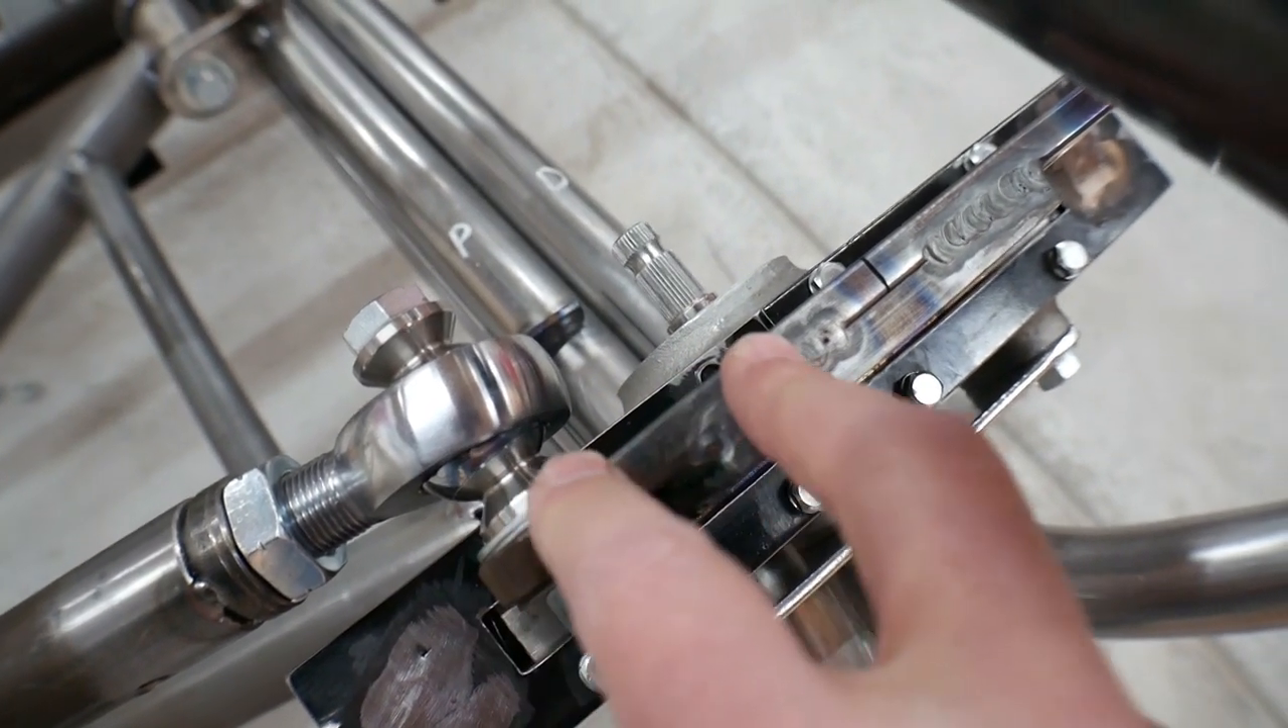And then I've got the heim bolted on there.